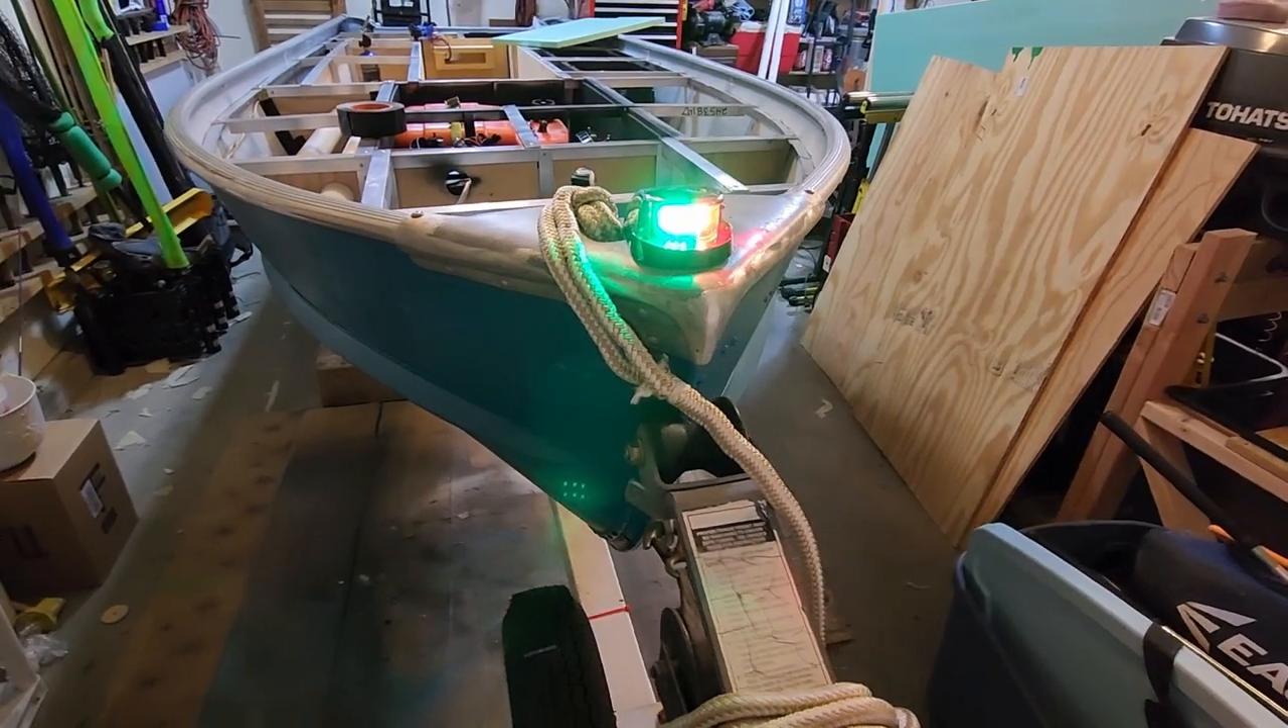Just finished adding in the nav light.